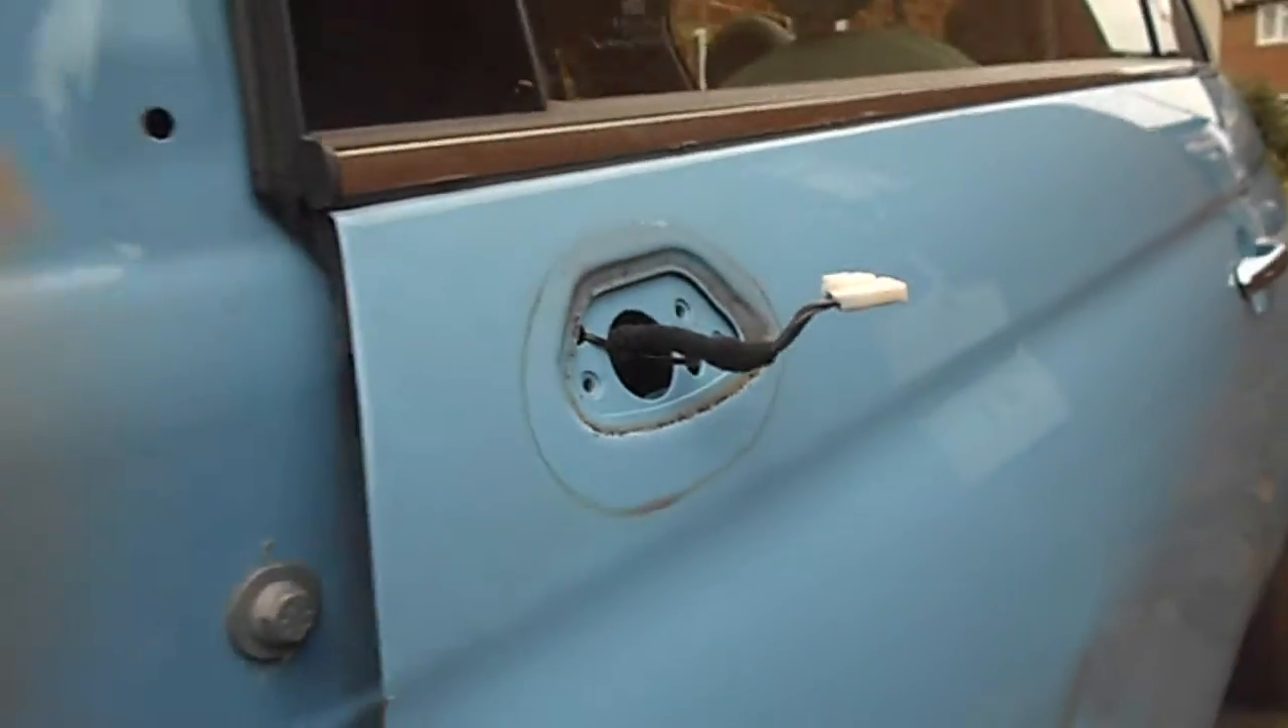Okay, mirrors off, that was nice and easy.